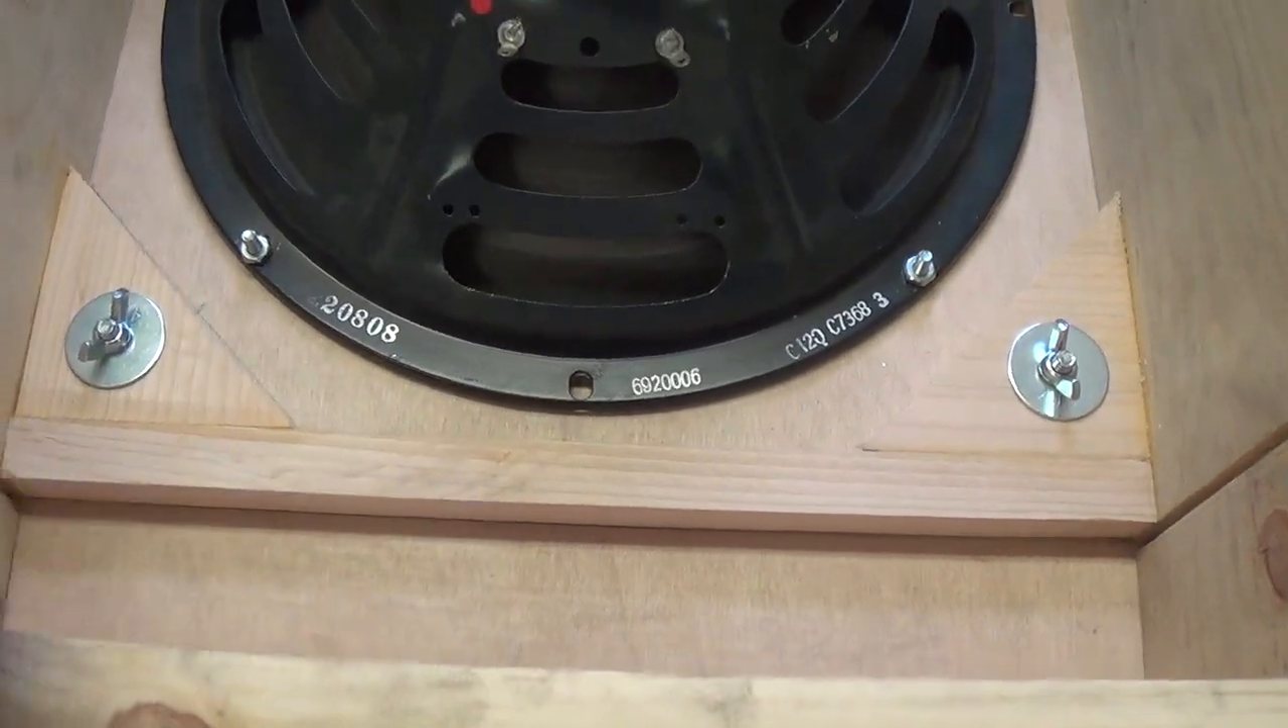The speaker's now installed in the cabinet and you notice I've got the wing nuts here.